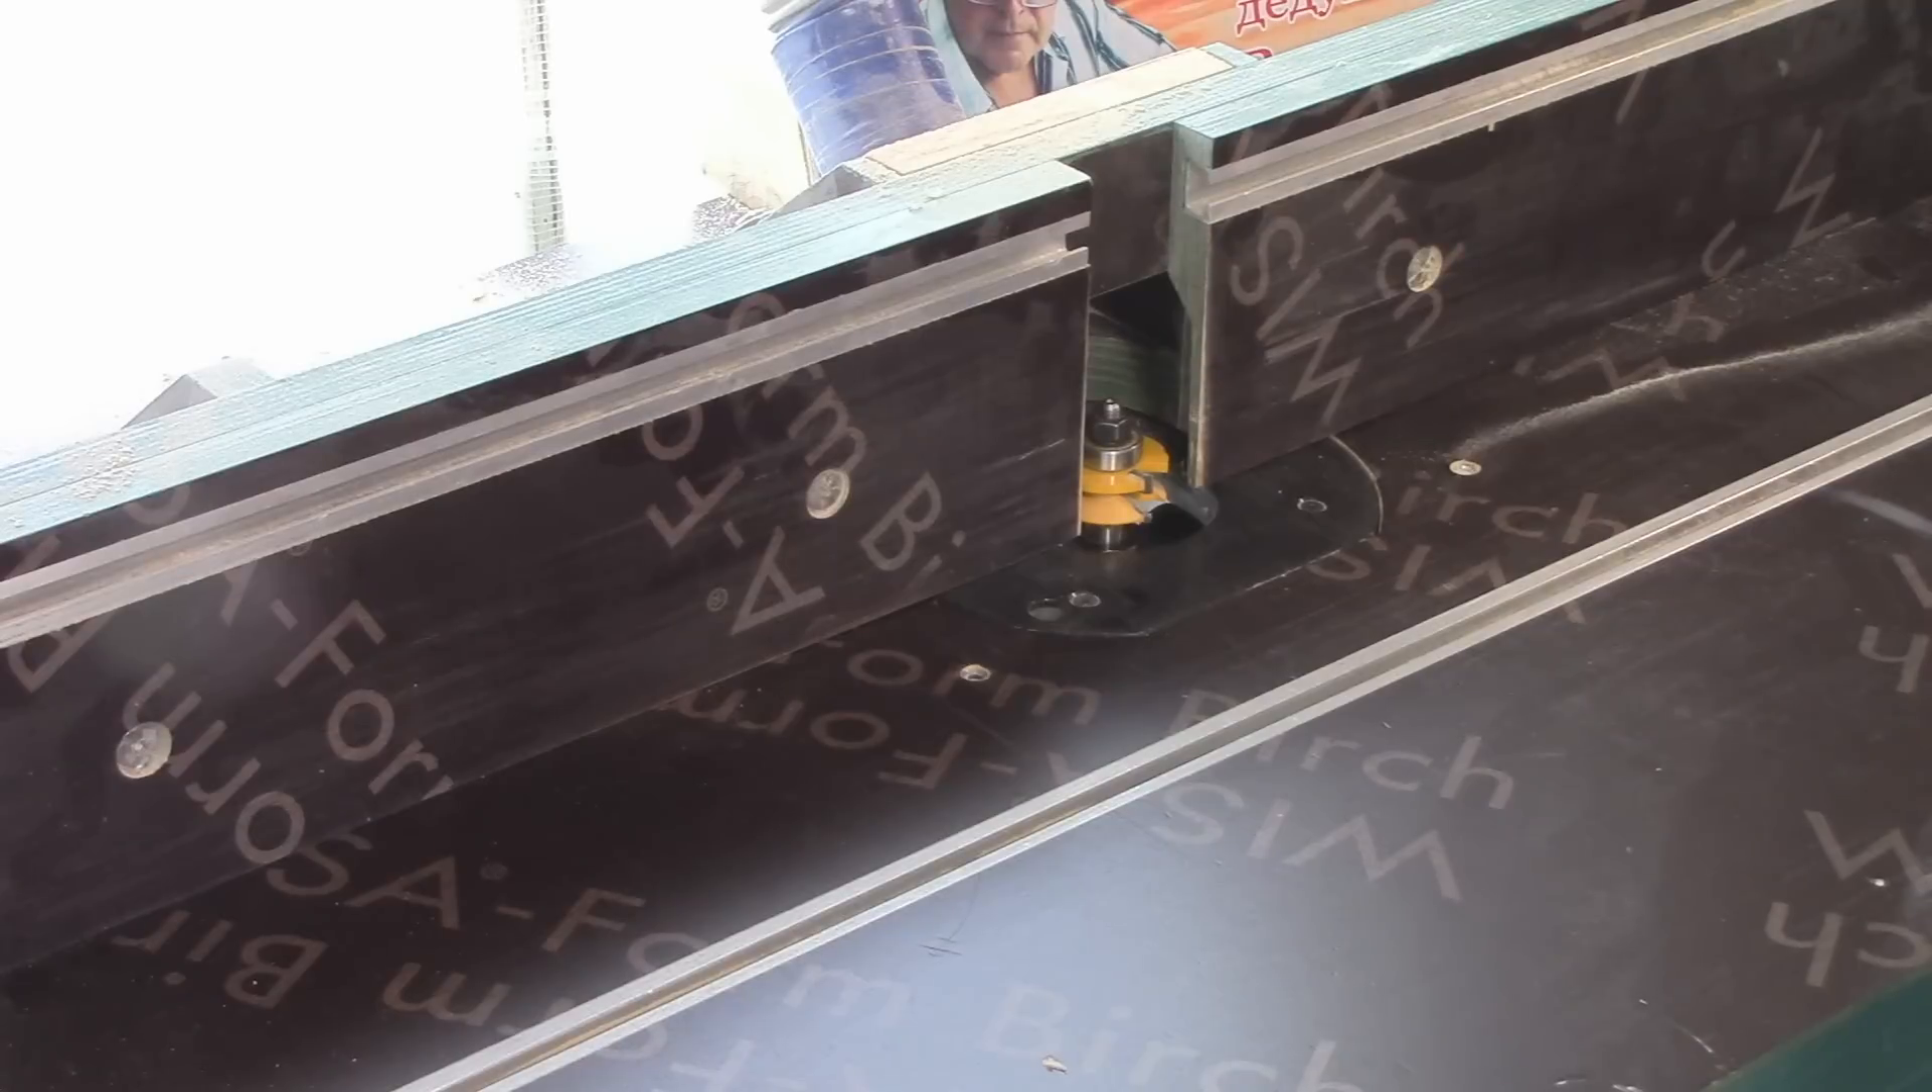Устанавливаем фрезу в станок. Установлена фреза на профиль.